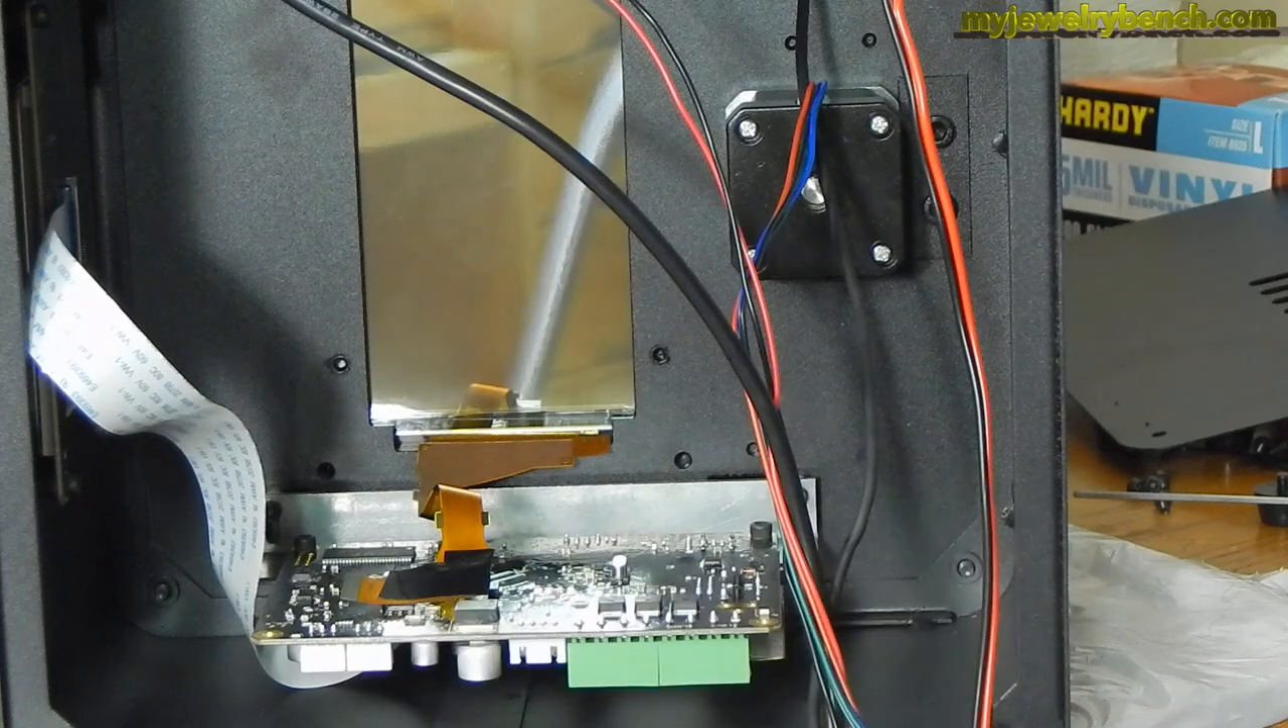Now, our motherboard is in place and it's set lower or closer towards the side of the printer.